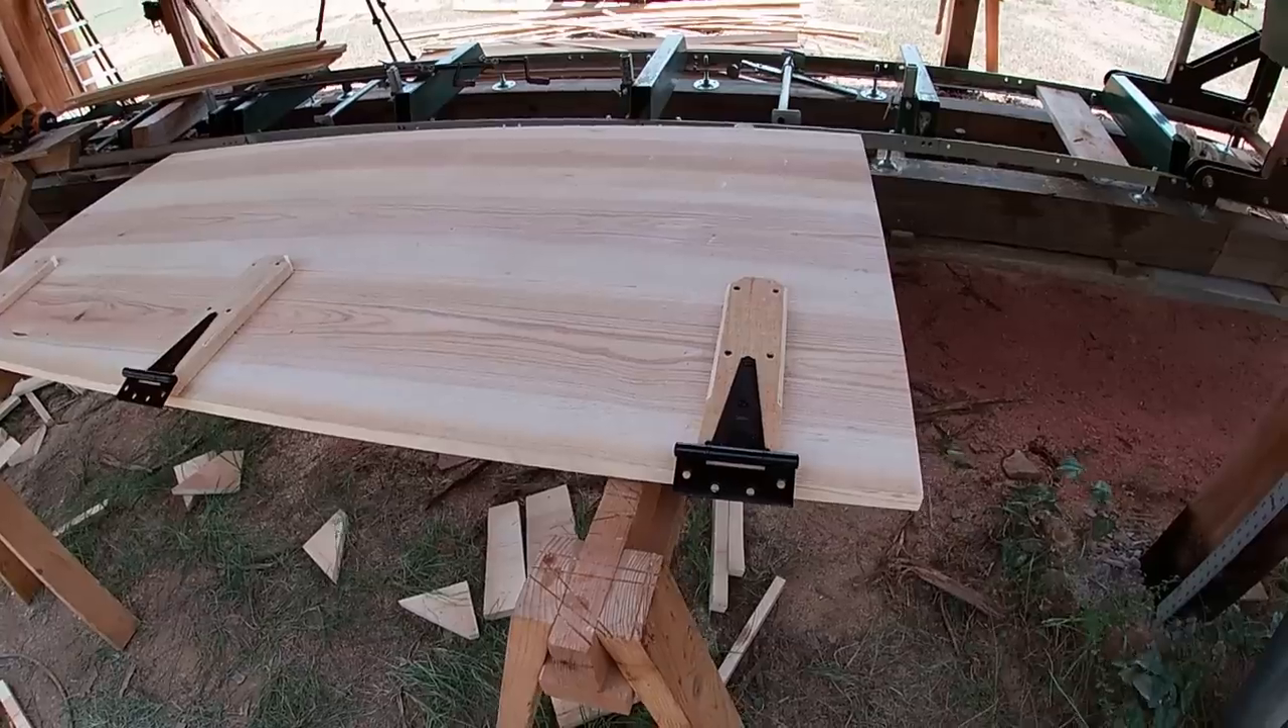Okay, I've got the door all put together. I went ahead and put the hinges on and the little pieces that the hinges actually sit on to keep the door back flush with the edge of the jamb.